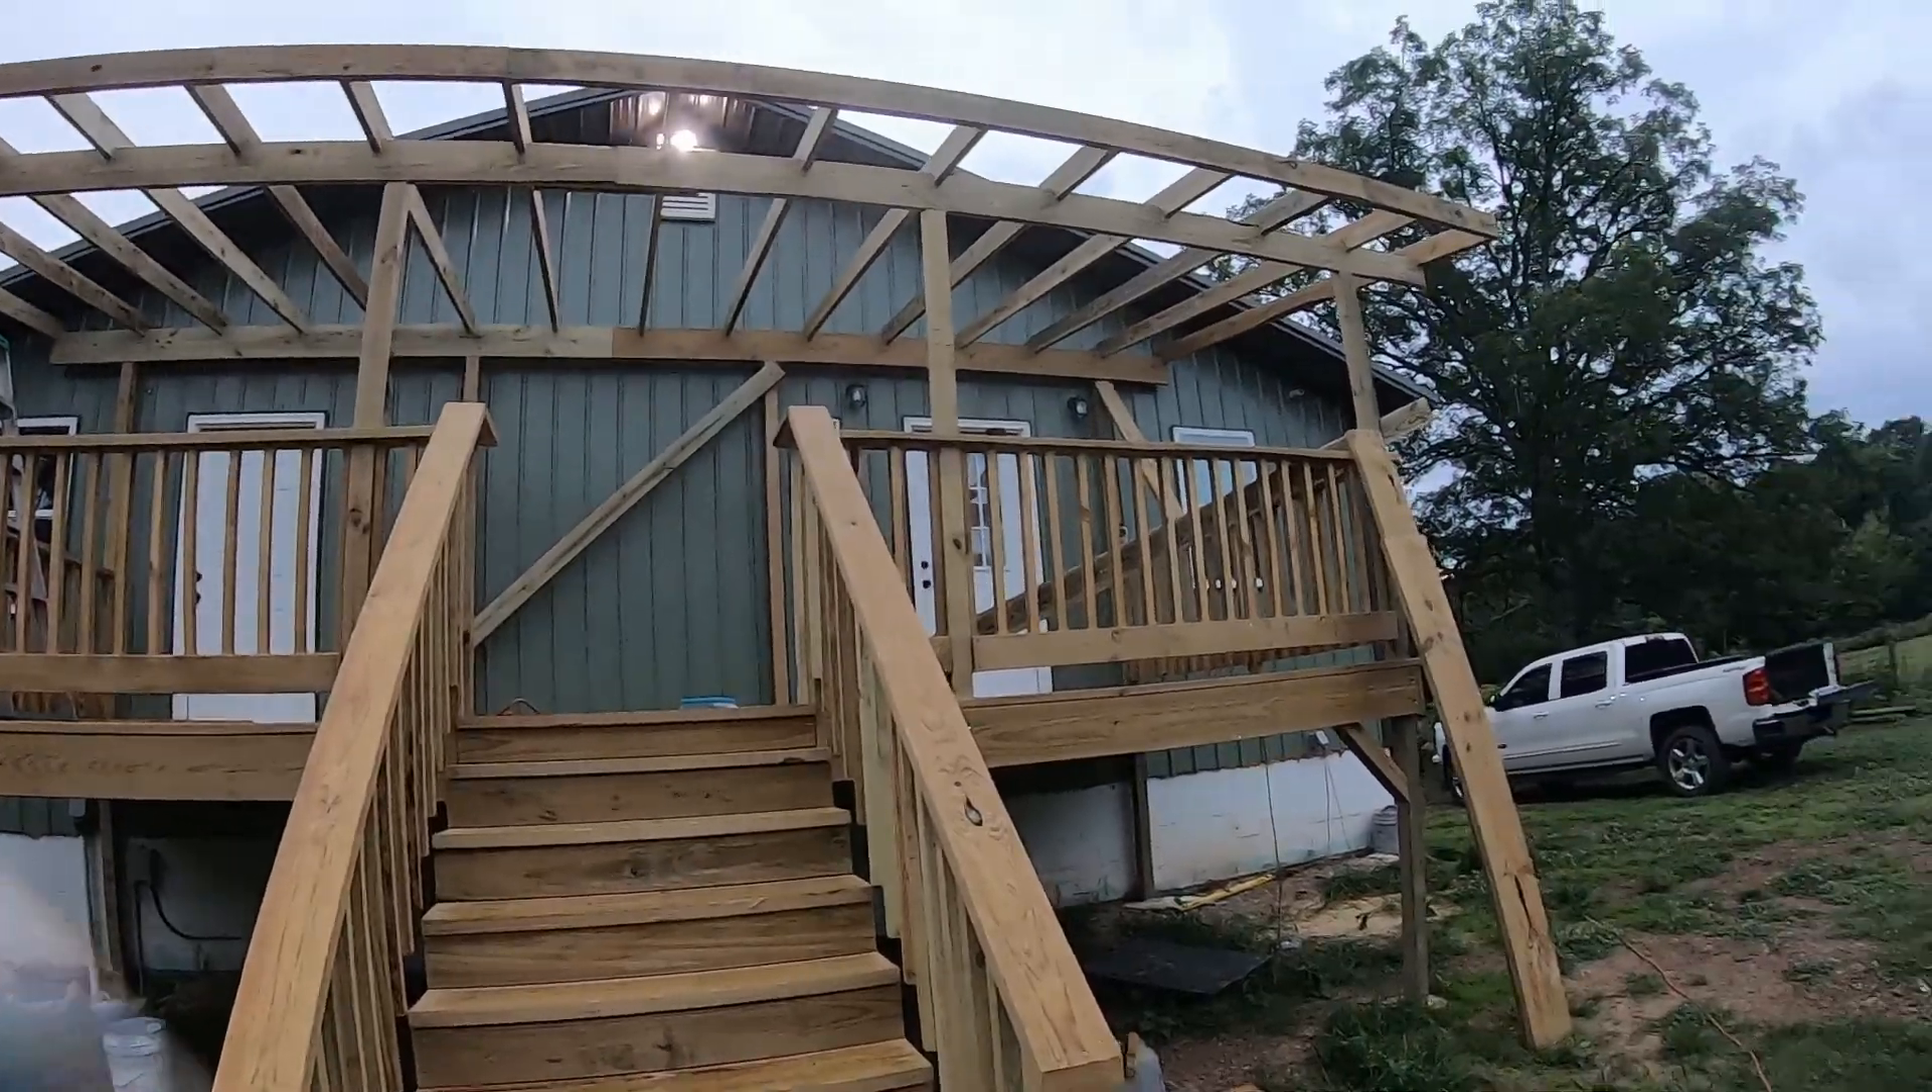There's the roof. We just need to get the plywood on it and finish it up.